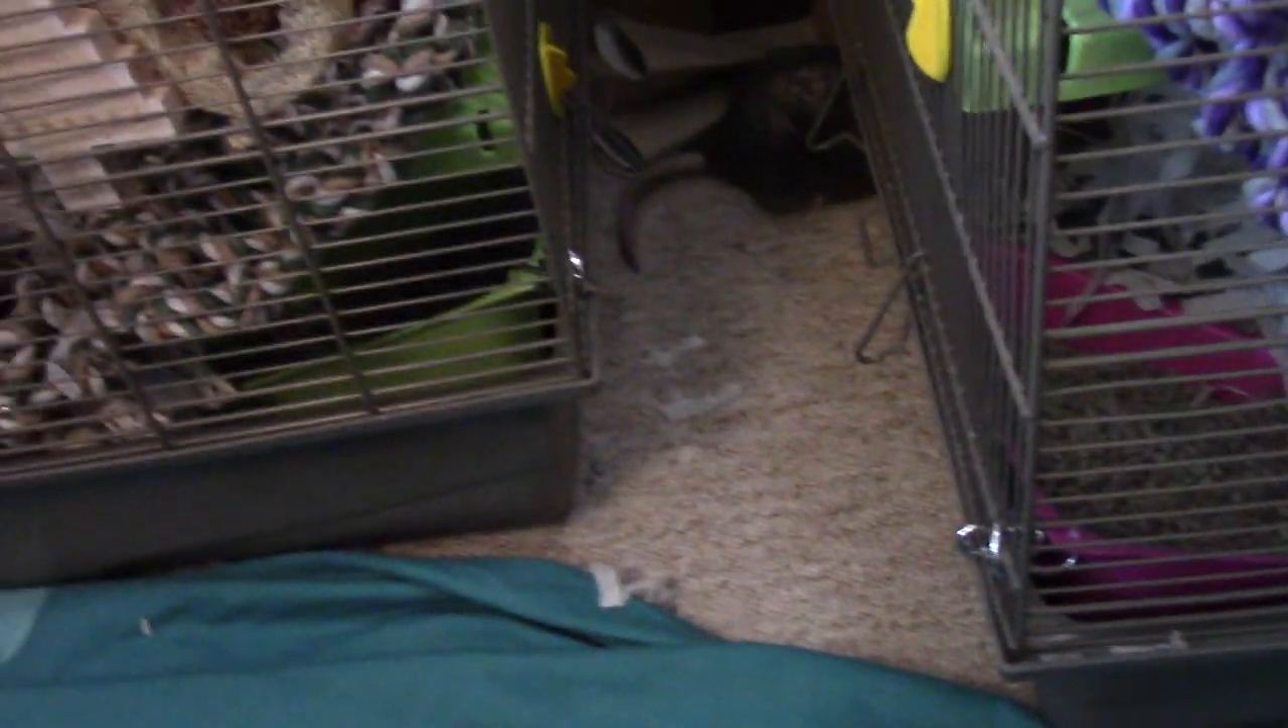Although Primrose is quite happy to hop across the cages there is a gap at the back.